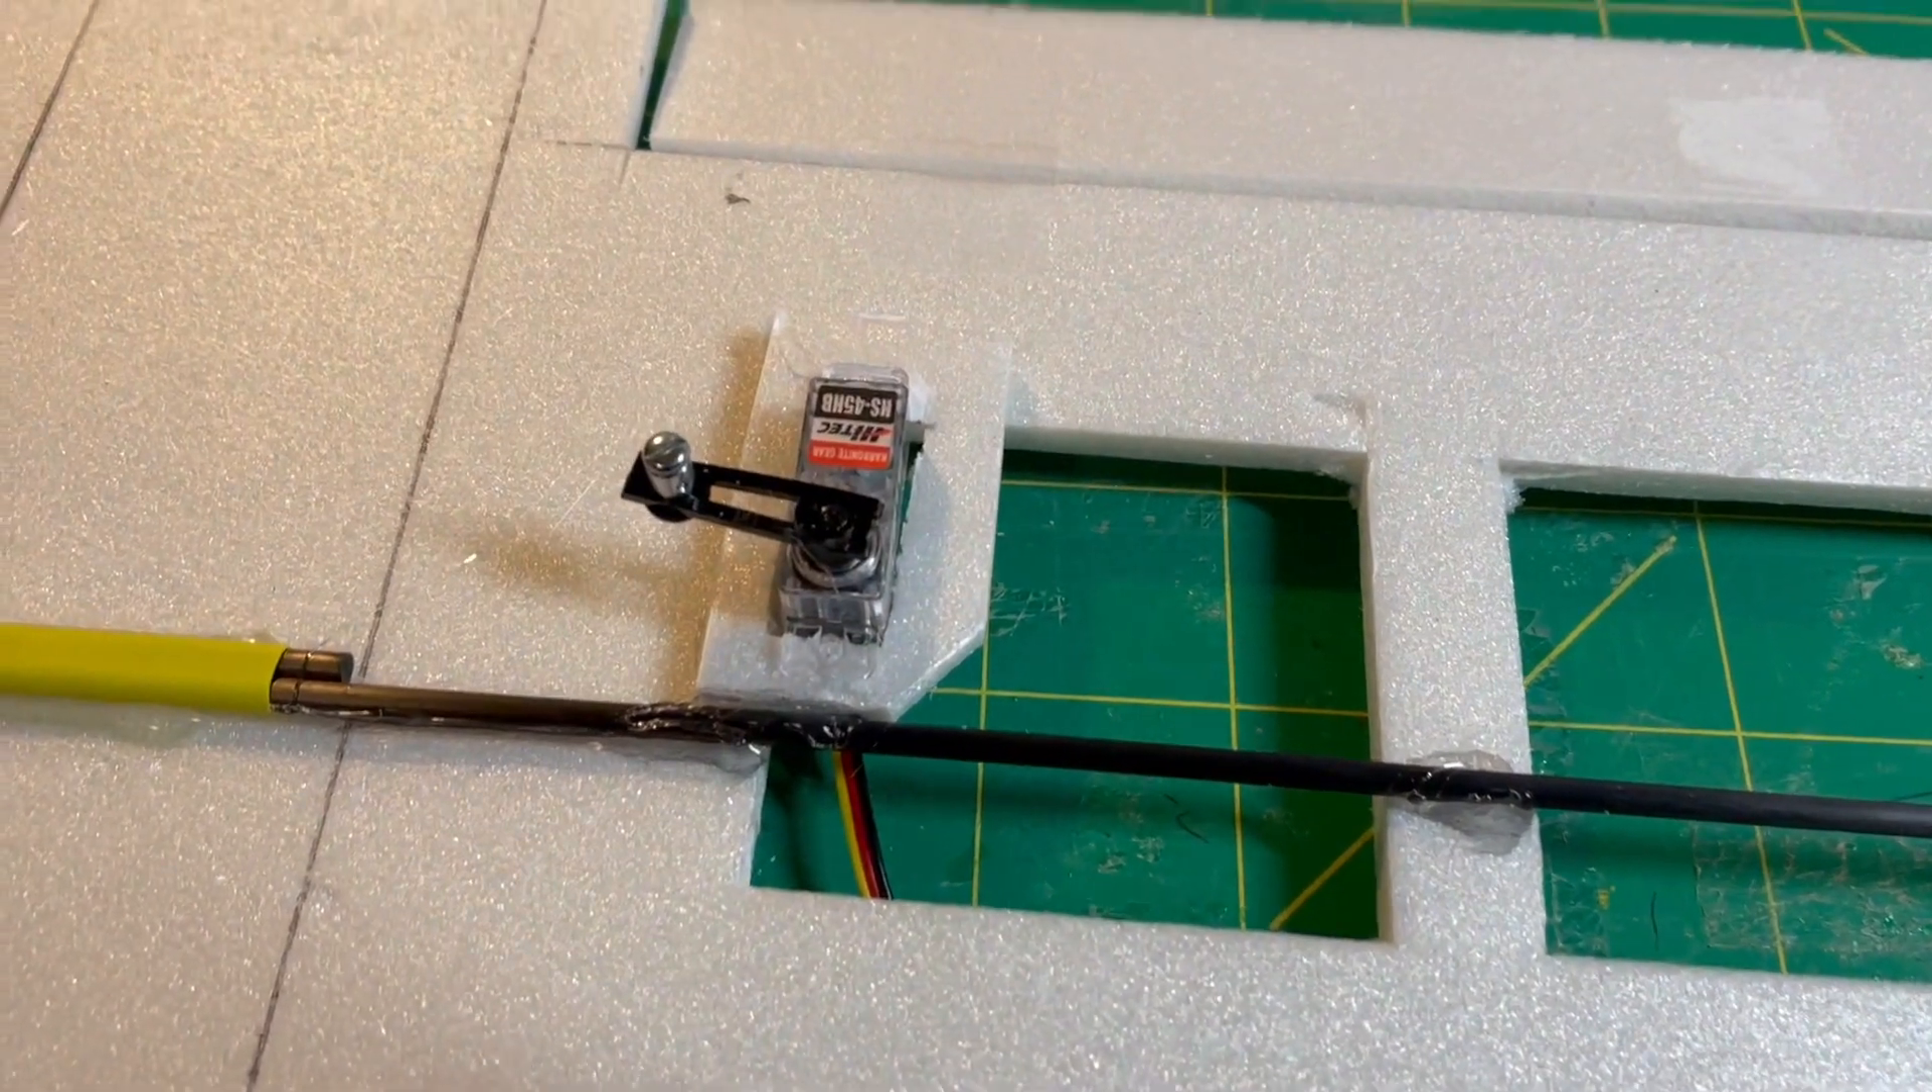The servos are in place. There's a yellow heat shrink tubing to connect the two rods for both wings, and it provided a completely strong and rigid wing.